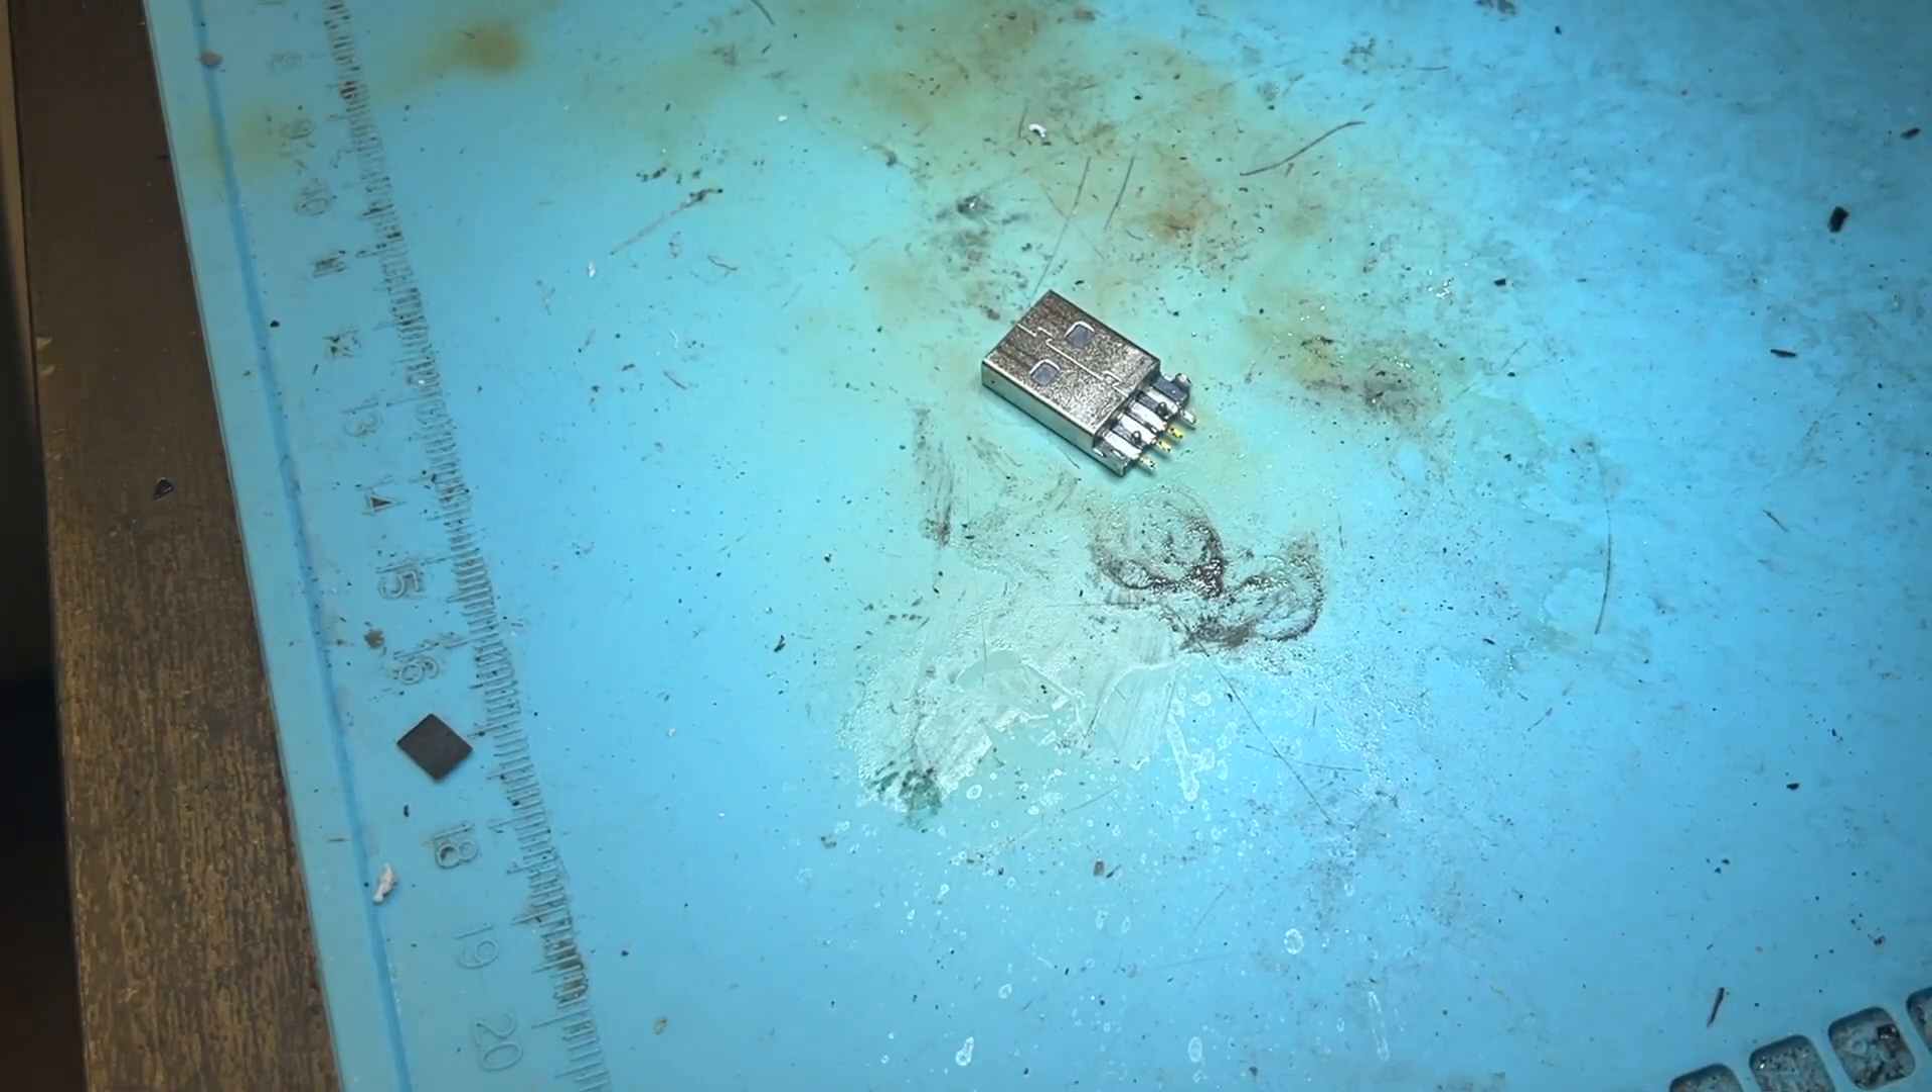Okay, now the port is off from the donor board, and you just have to clean that up a little bit, and put that on there to the board that needs it.